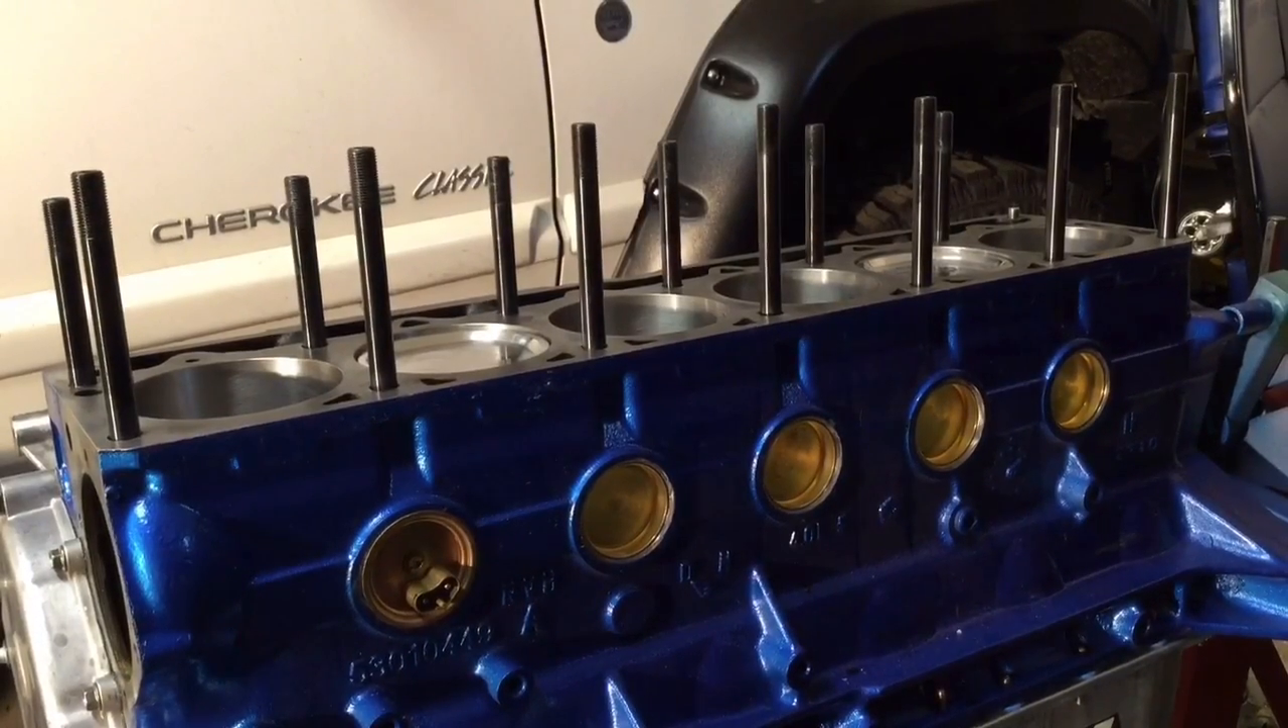Got all the studs installed, got the surface for the head gasket all prepped up and ready to go.